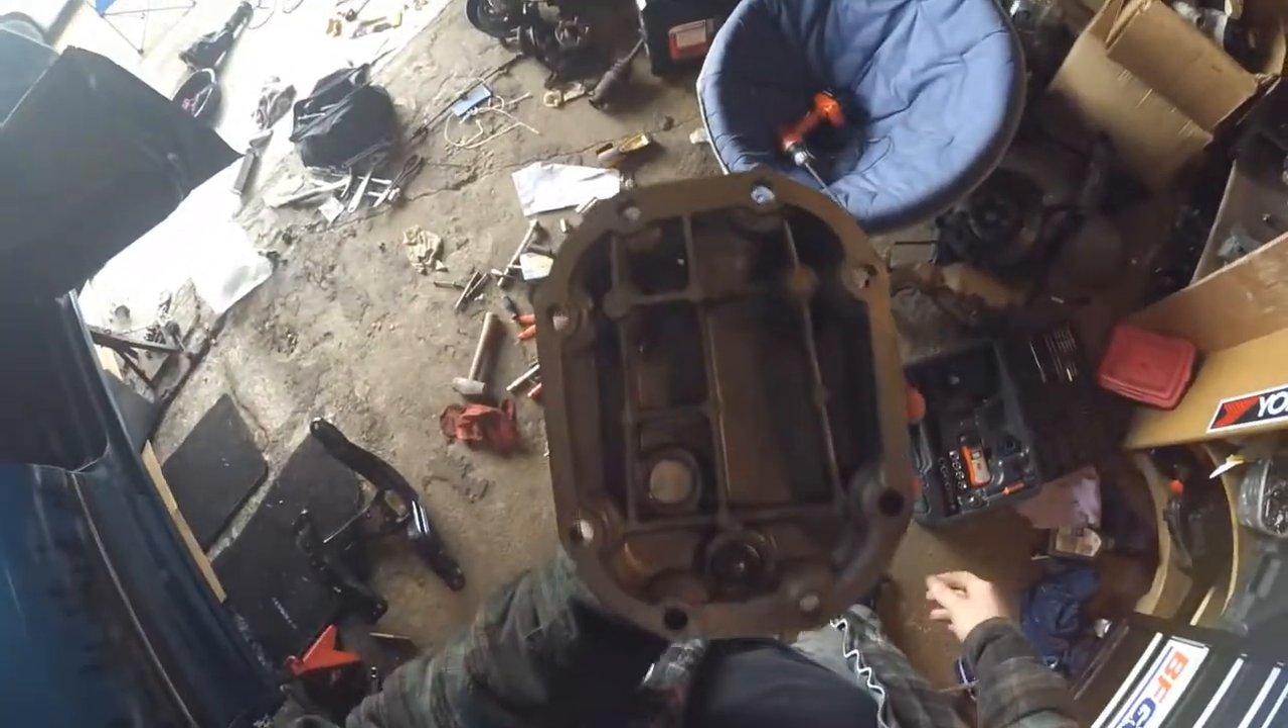I still need to get the actual gasket to go around this around this edge.